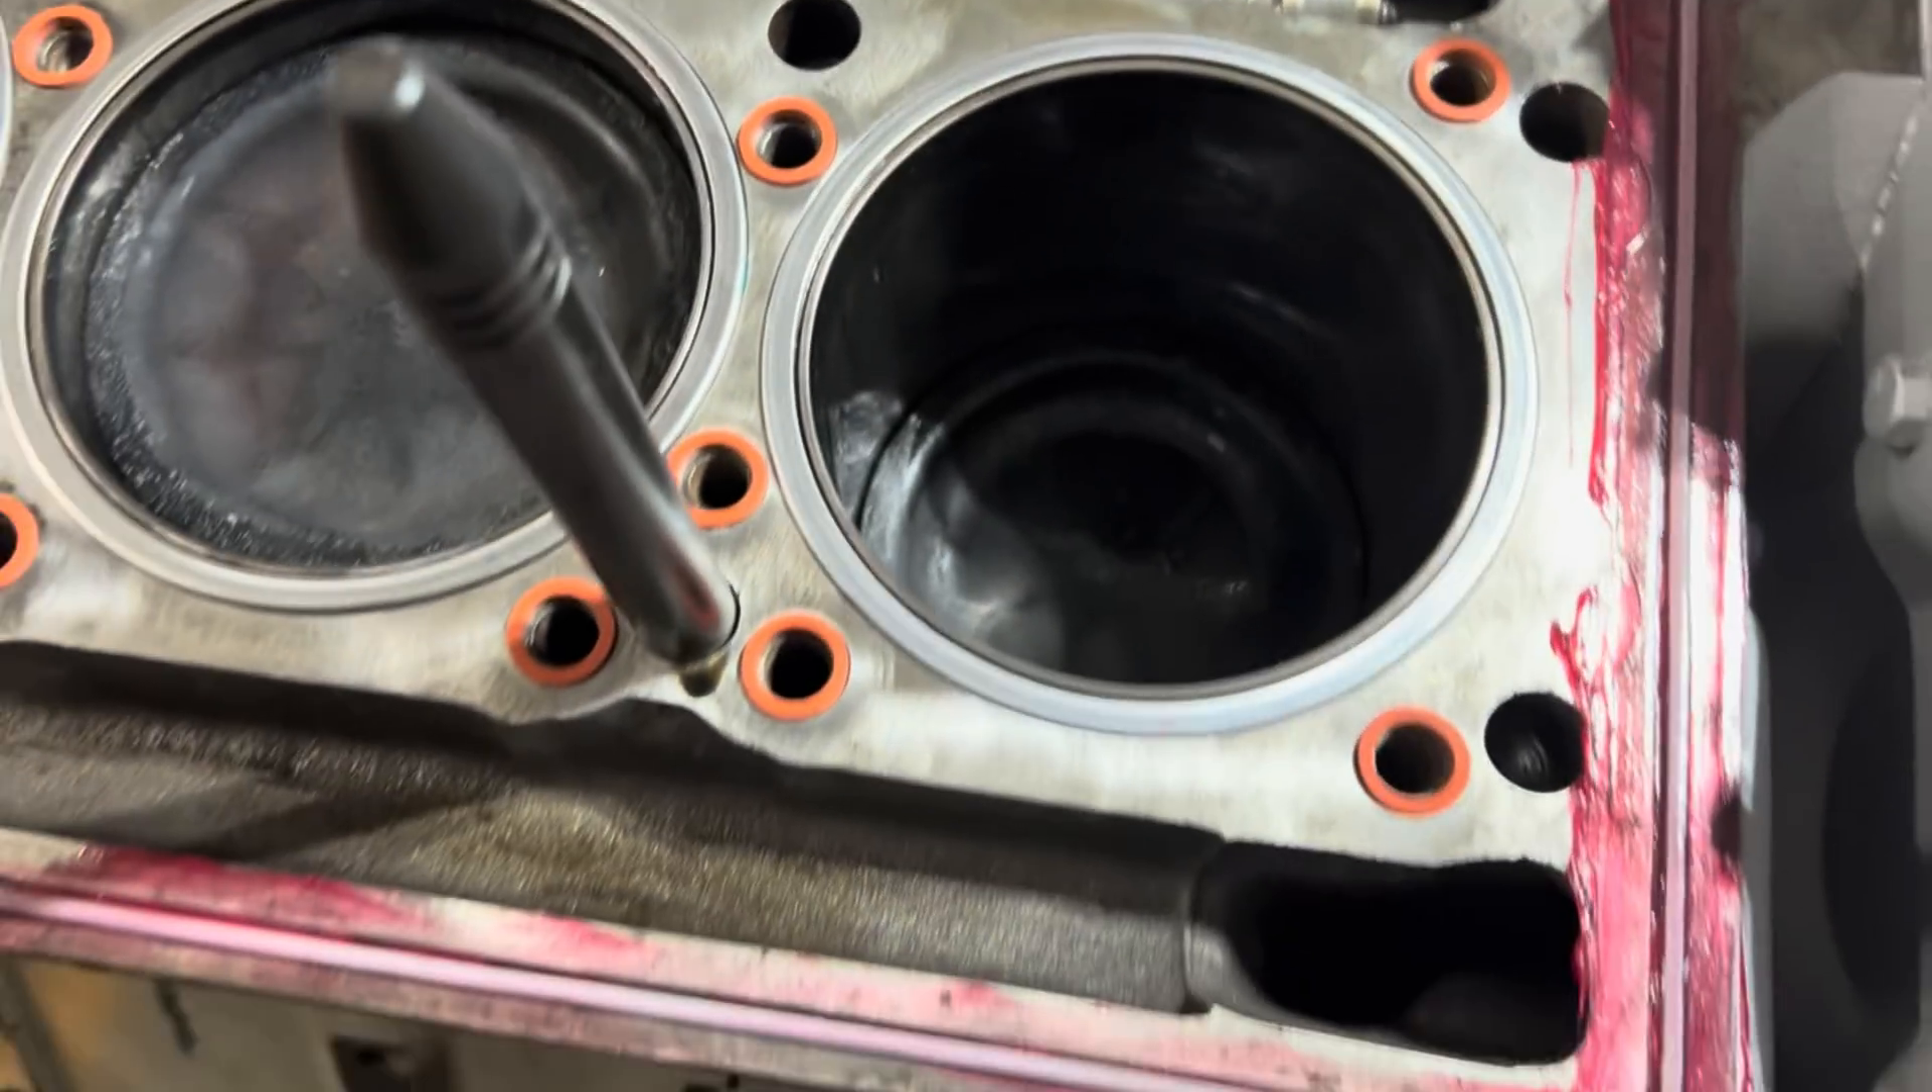We've got all our little rubber O-ring headgaskets on.